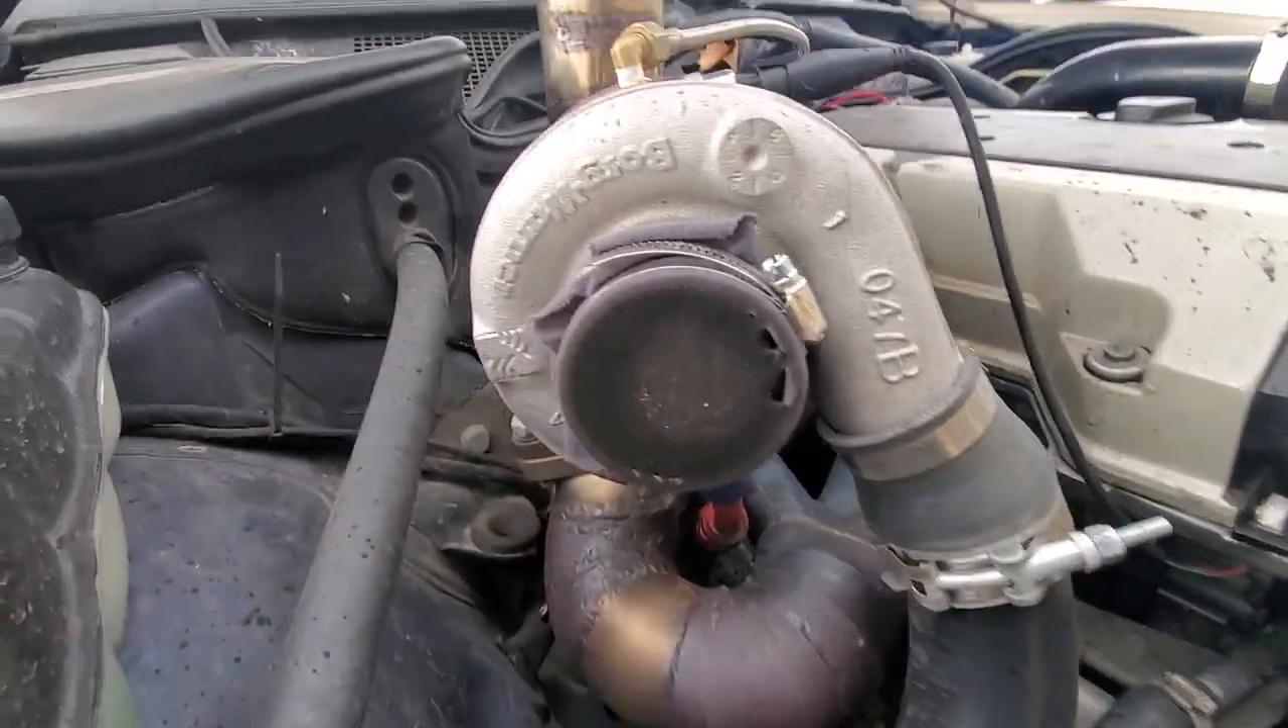I Wasn't able to get the air filter on yet.